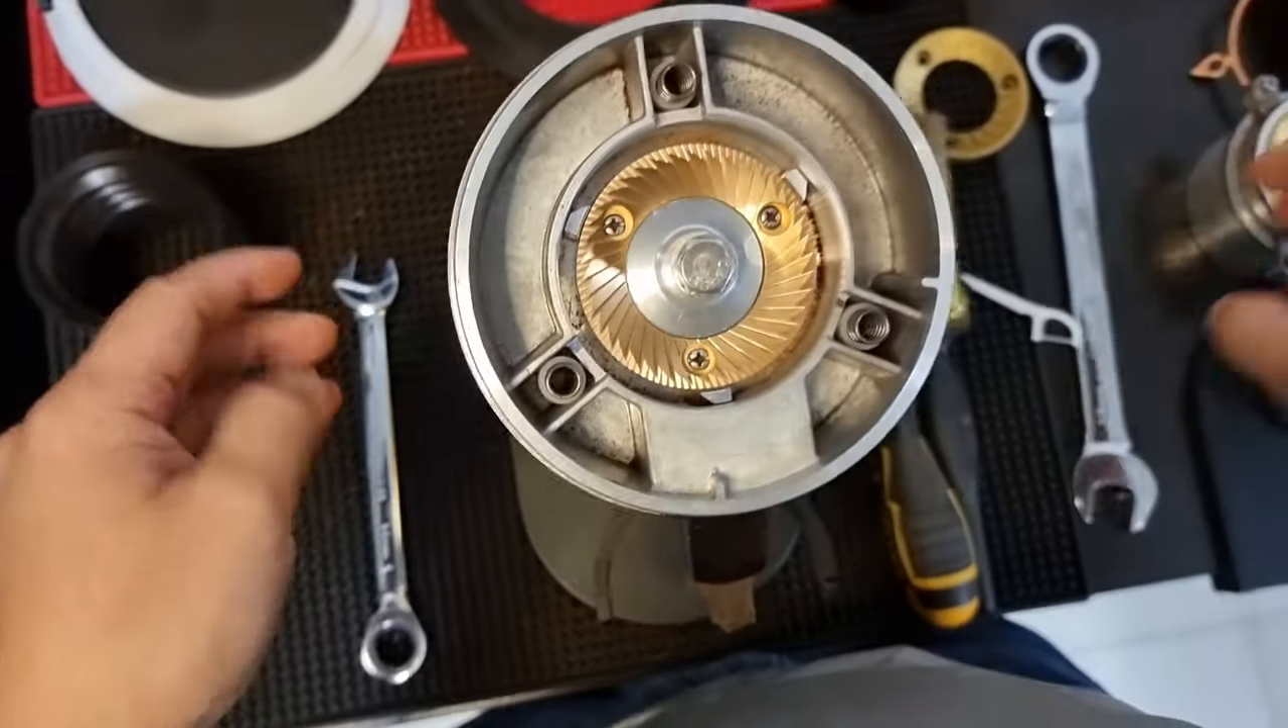Okay, so the bottom burr has been installed, so now we'll proceed to install the top one.